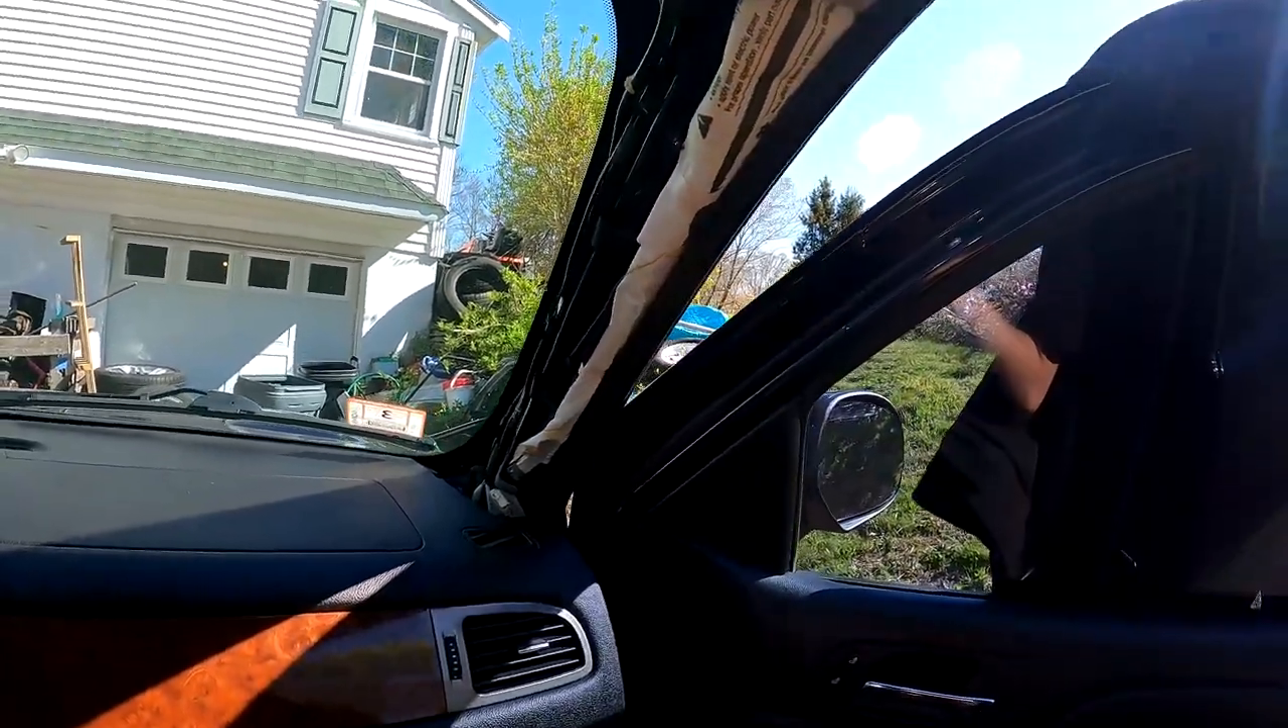As you can see, this A-pillar trim is out of the way.